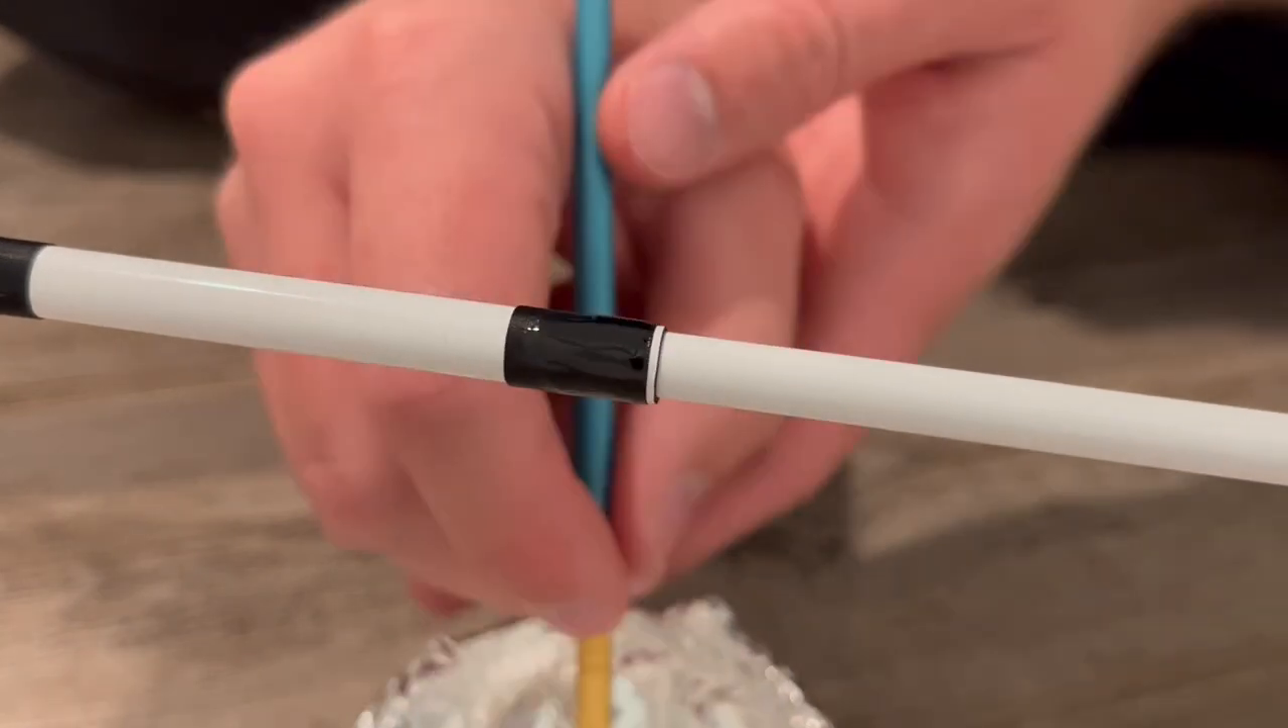And this is the rod wrapping I put over where the two pieces of the rod connect.